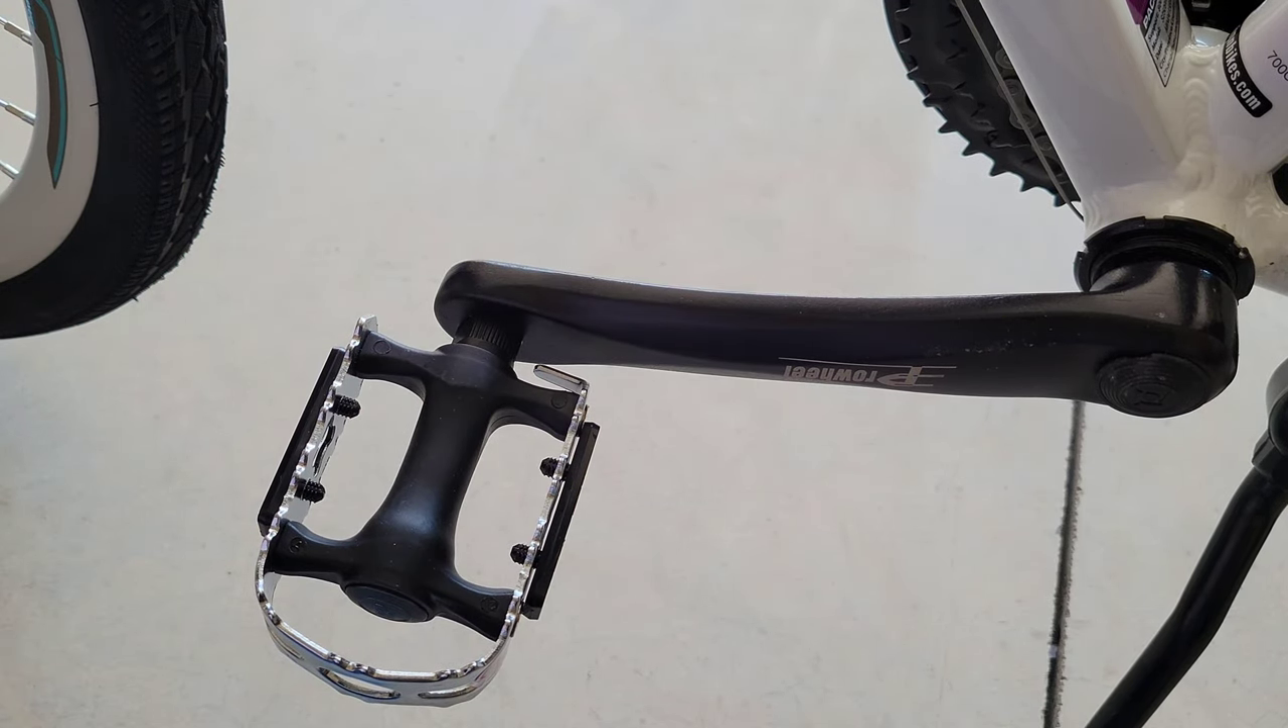So now the left pedals on there.